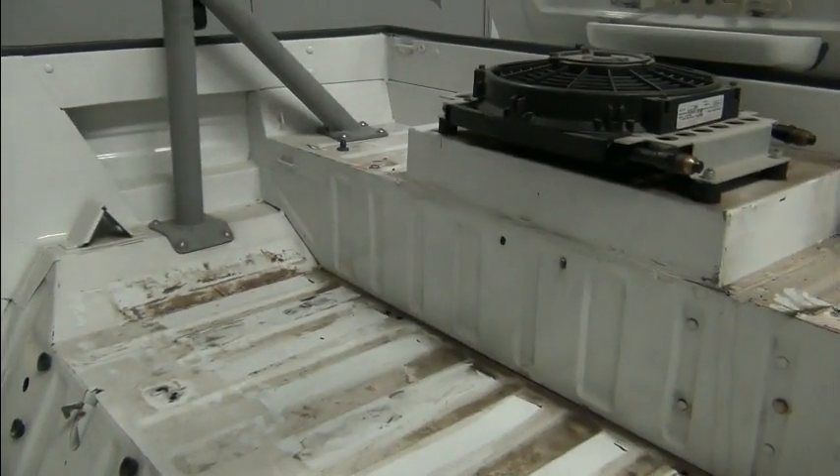Uh we got the oil cooler to remove still.